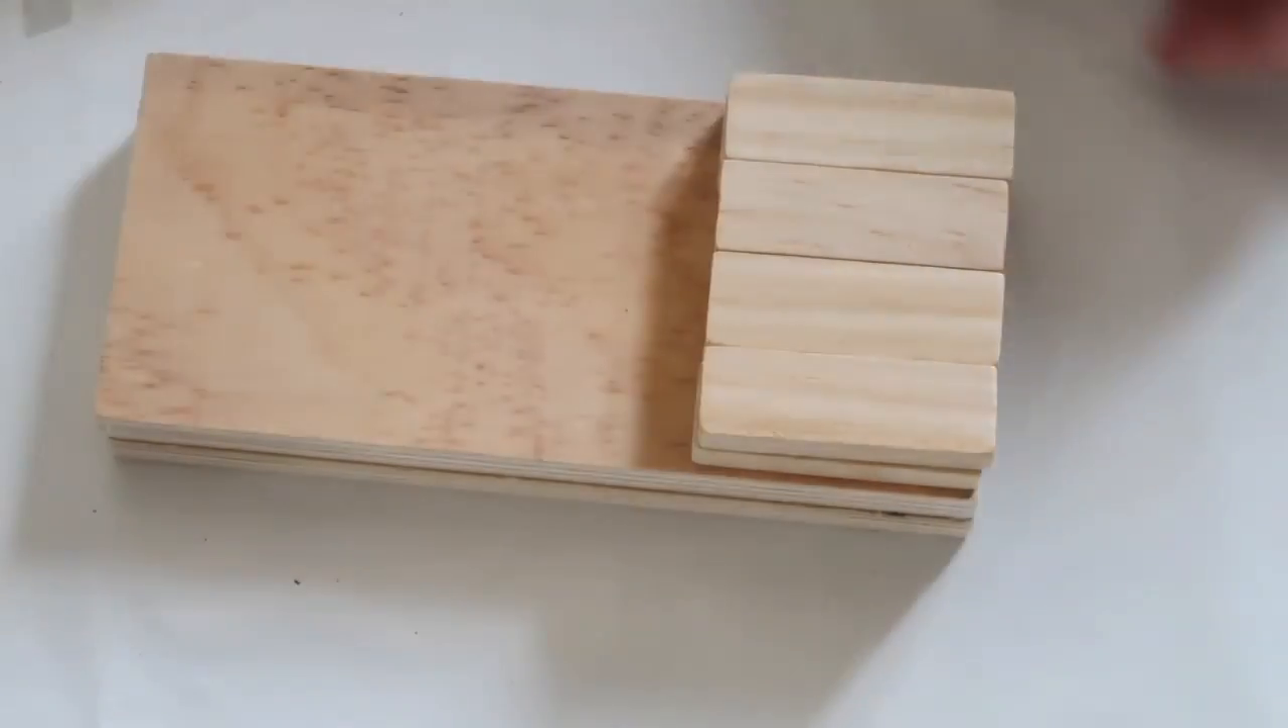I have four jenga blocks and they fit pretty well along there.